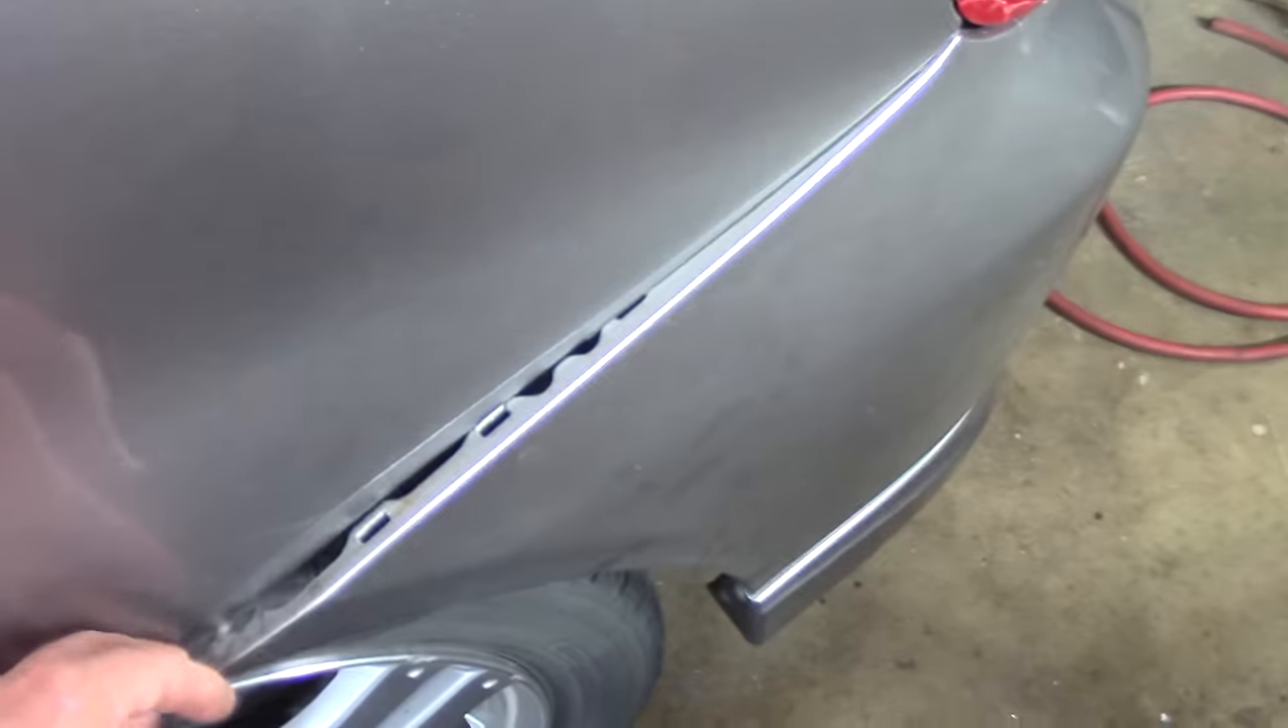This is my 08 Honda Fit and the bumper is loose.